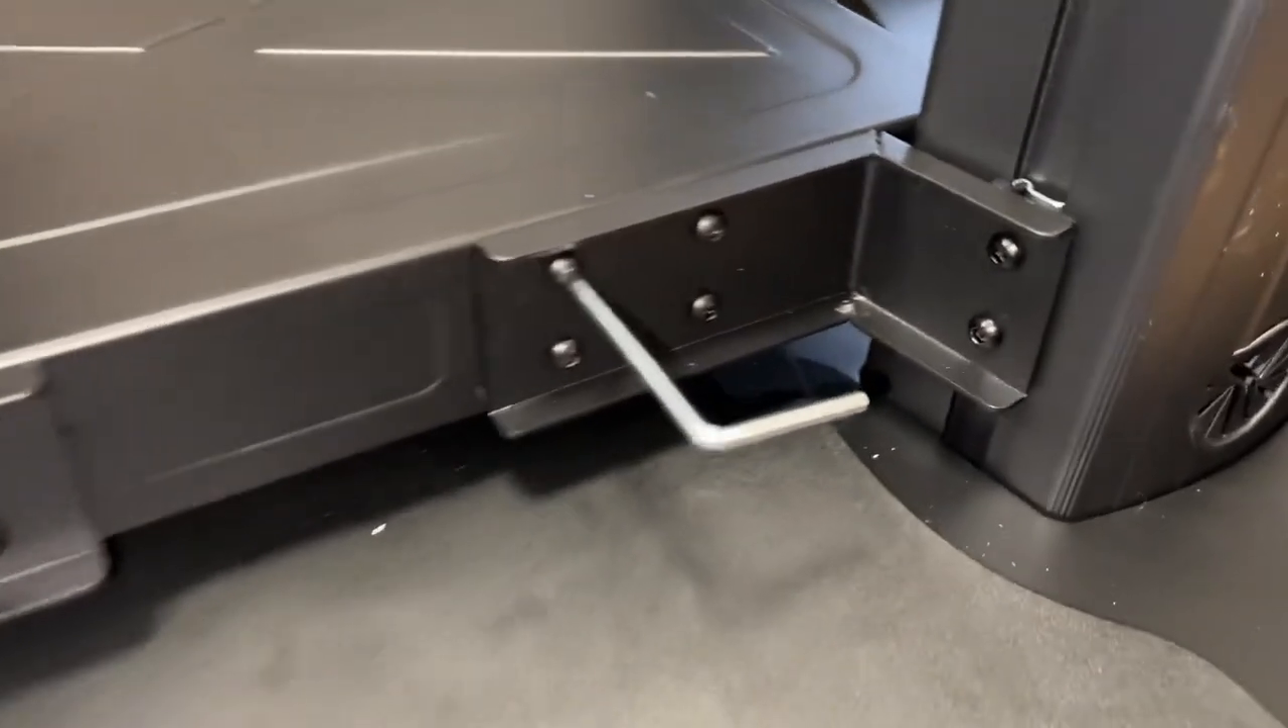And here's what it looks like when we install all the bolts.